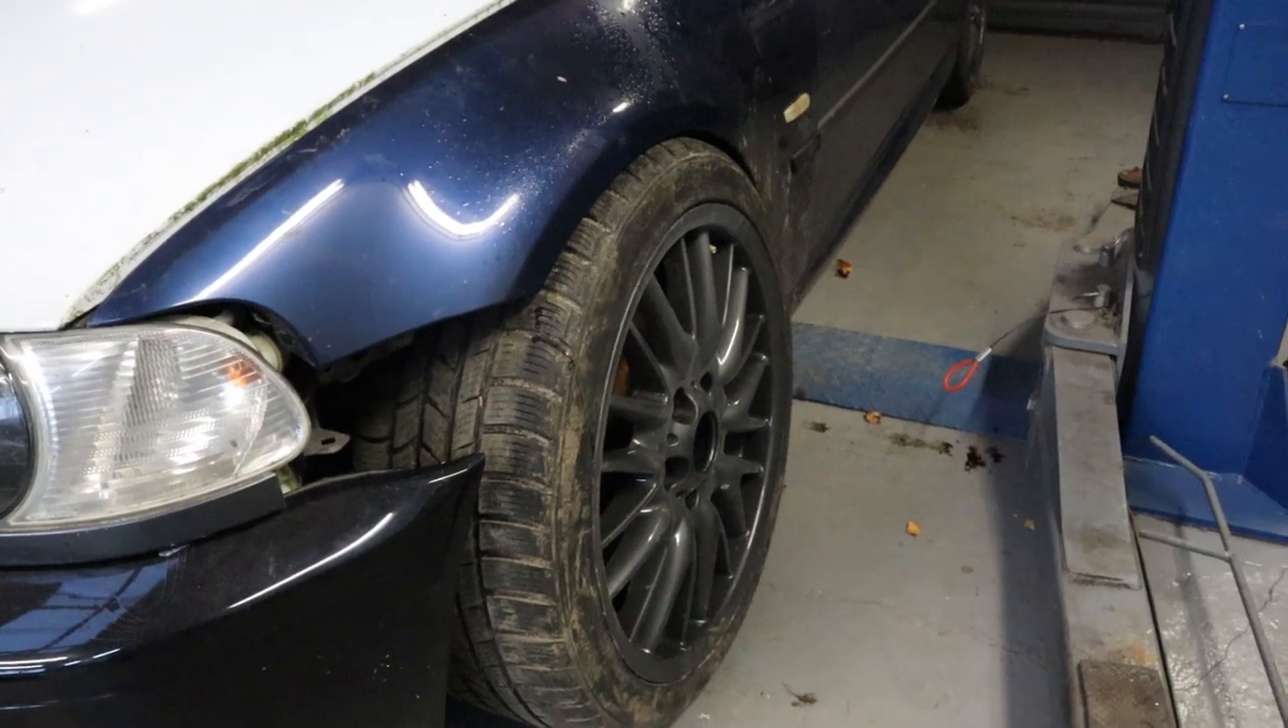You can see here this doesn't fit with the coupe headlights and also the bumper is miles and miles away.